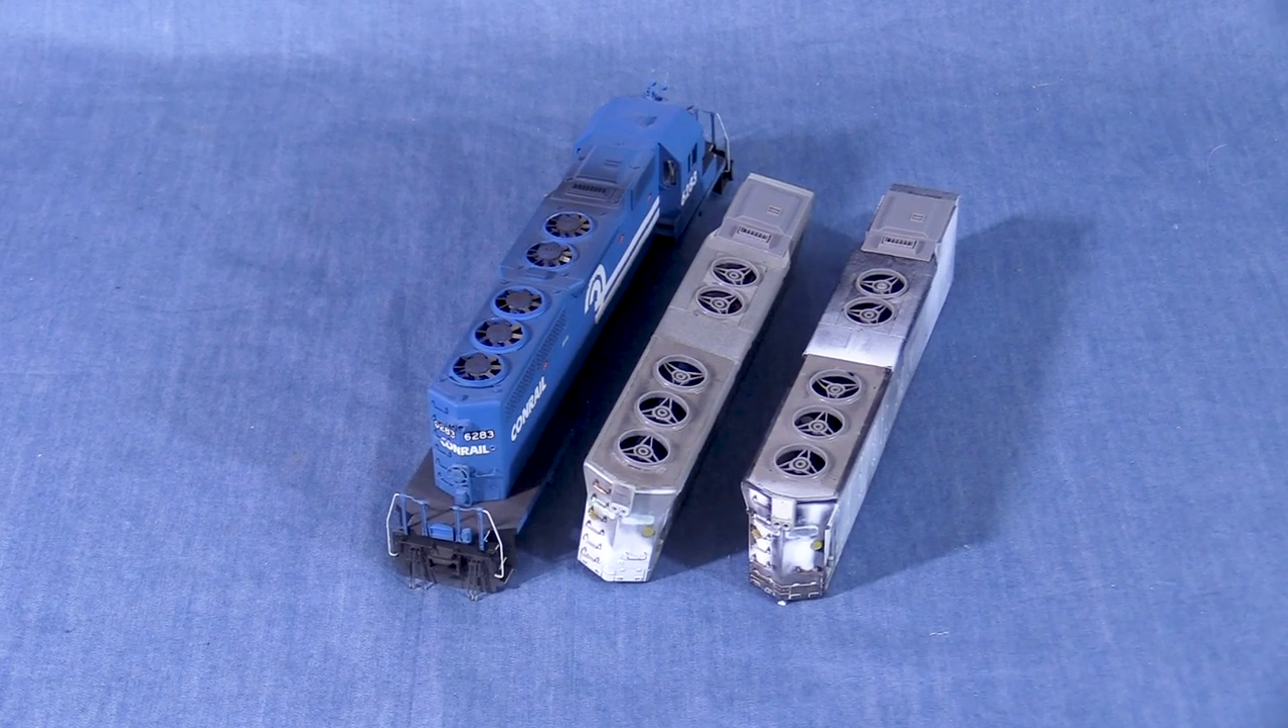Now all three EMD shells have their fan bases installed.